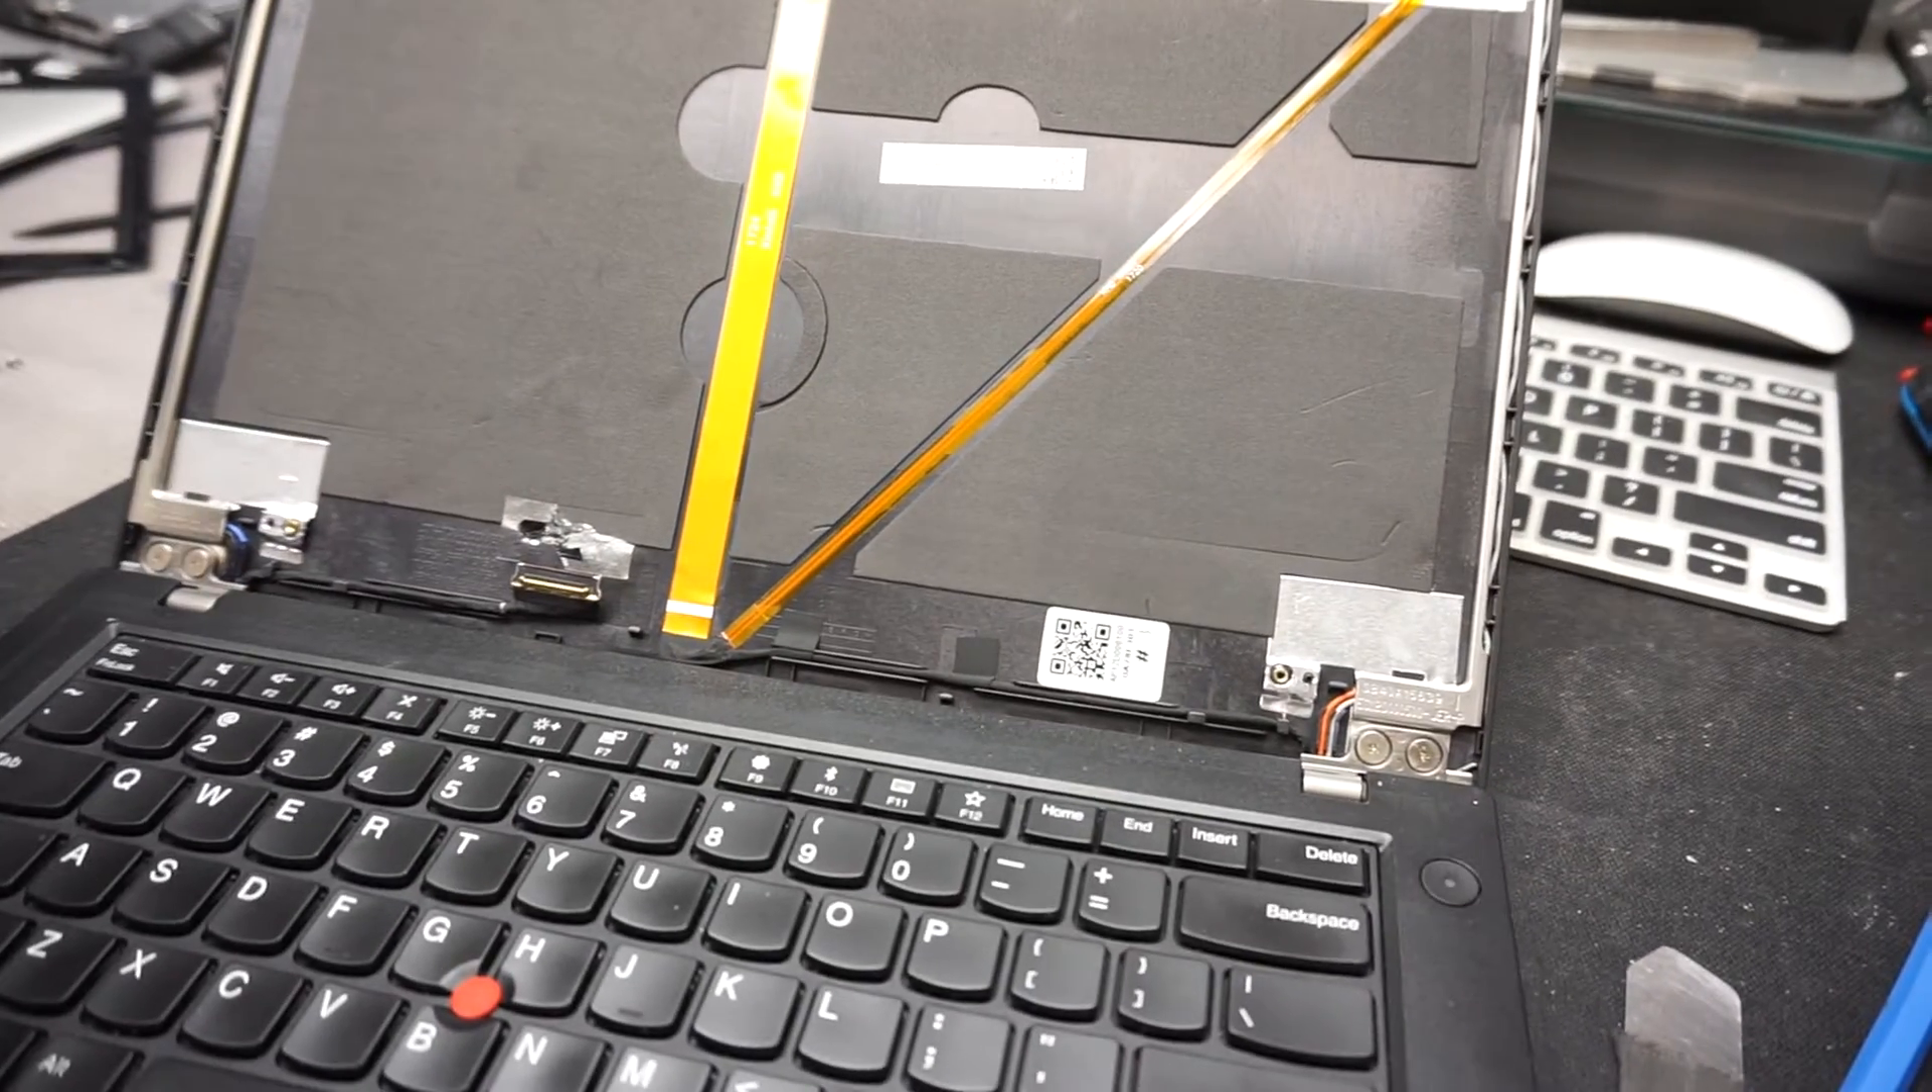Okay now we have the screen removed.